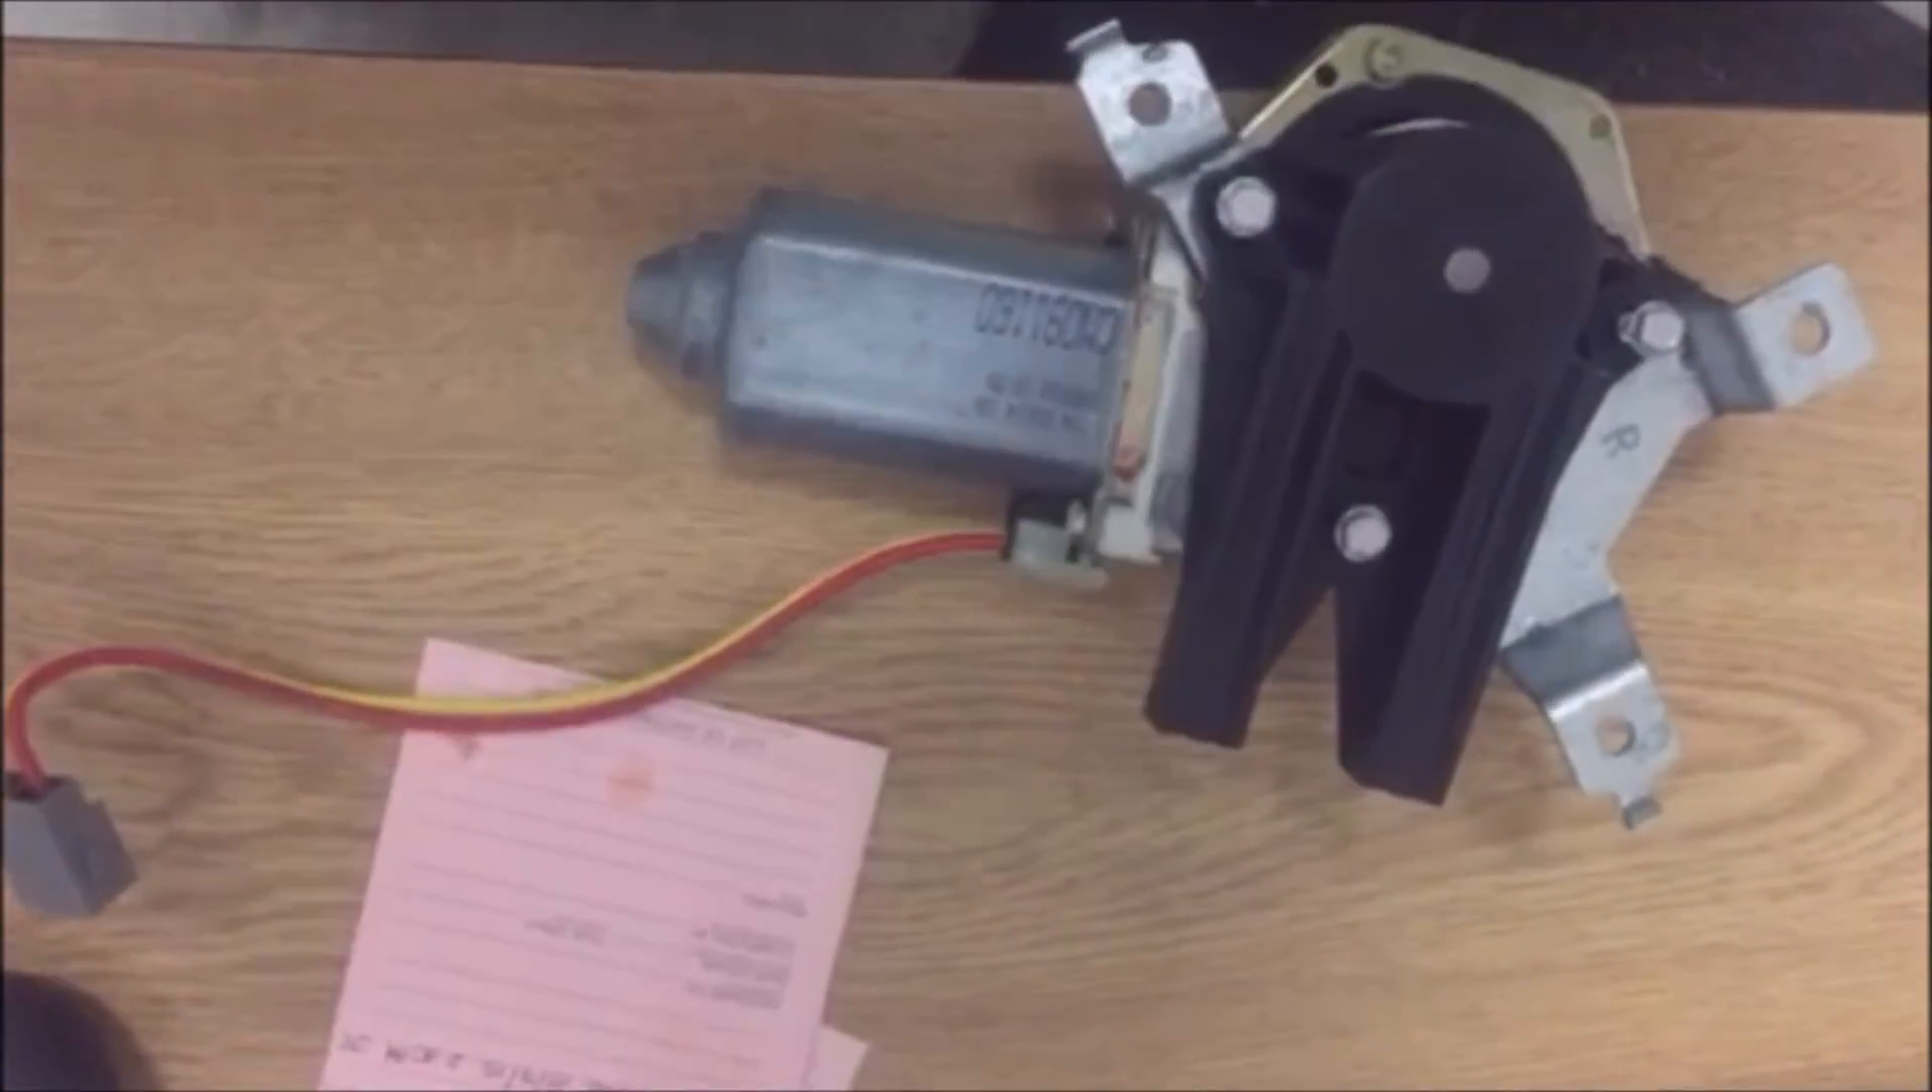And here's the motor once it's actually been removed.